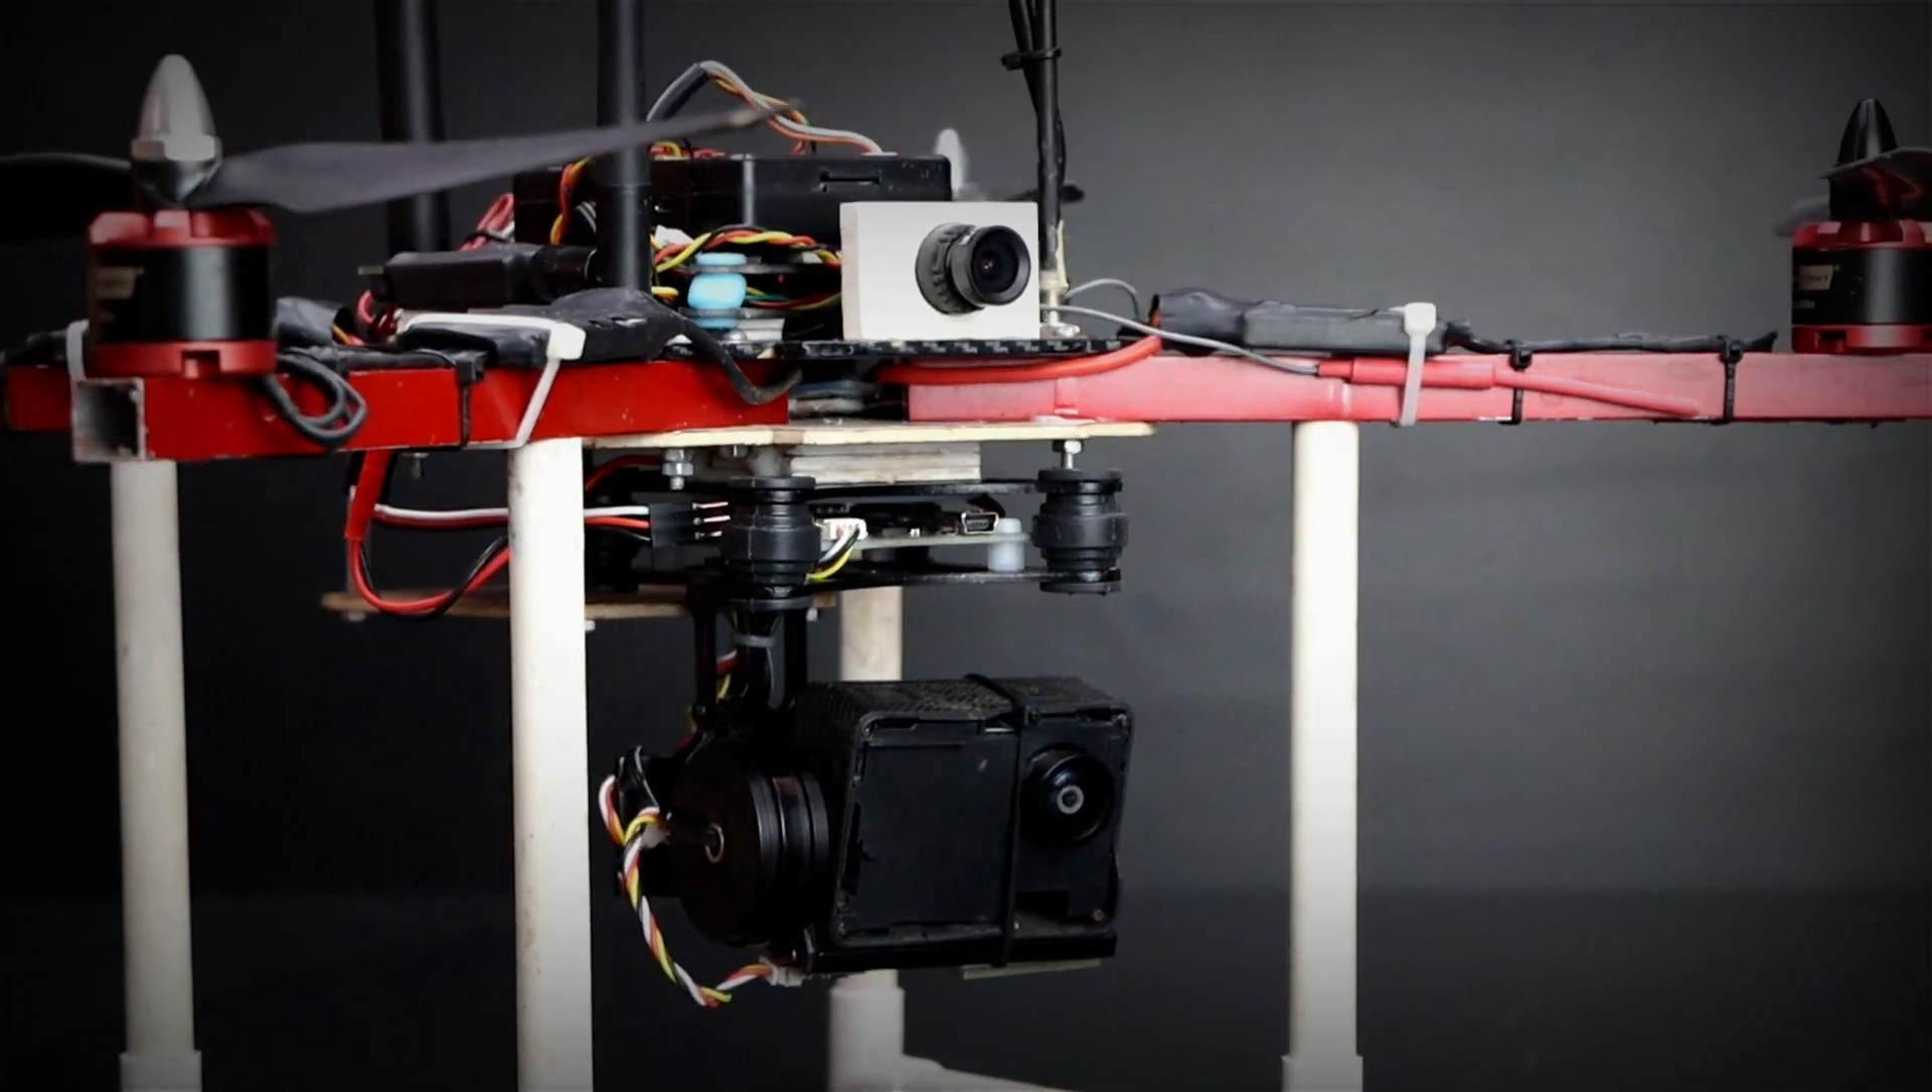फाइनली हमारे ड्रोन में गिंबल का इंस्टॉलेशन कम्प्लीट हो चुका है।